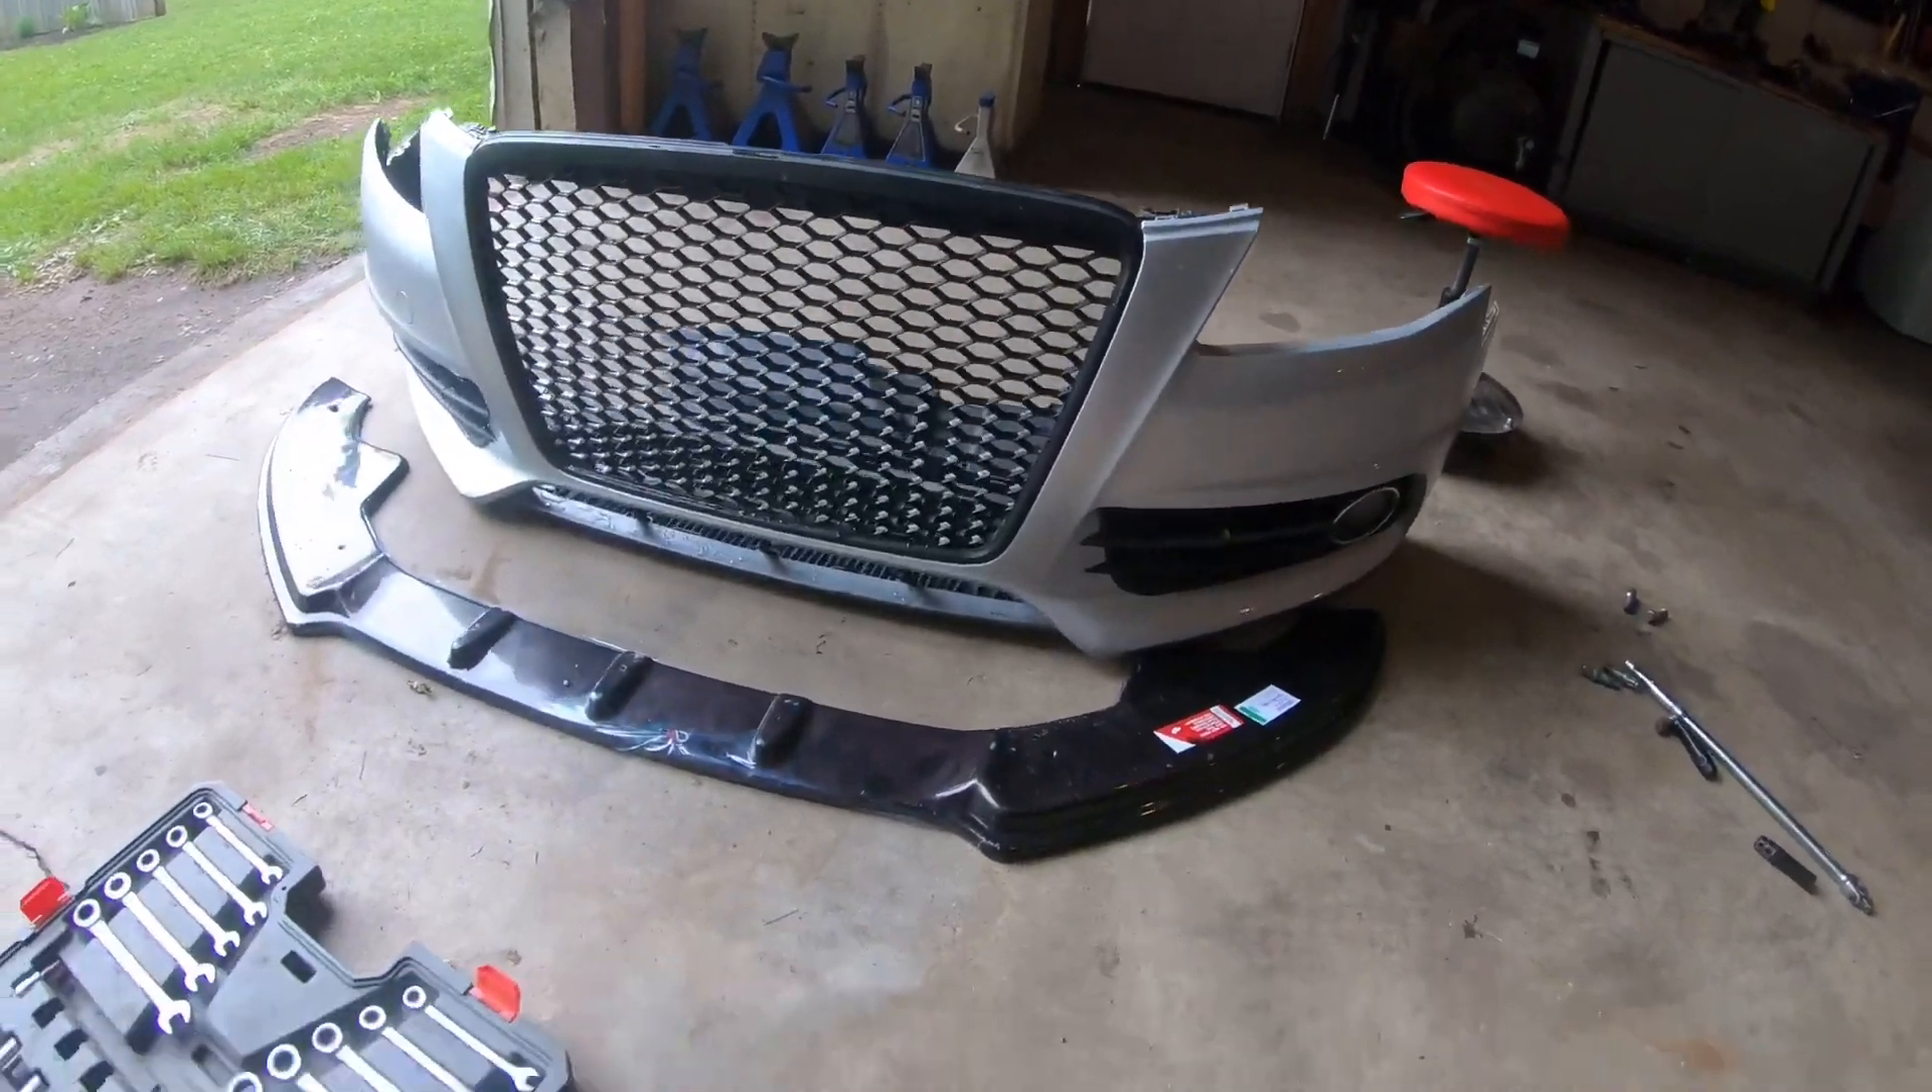All right so I got the bumper off and here's the splitter.